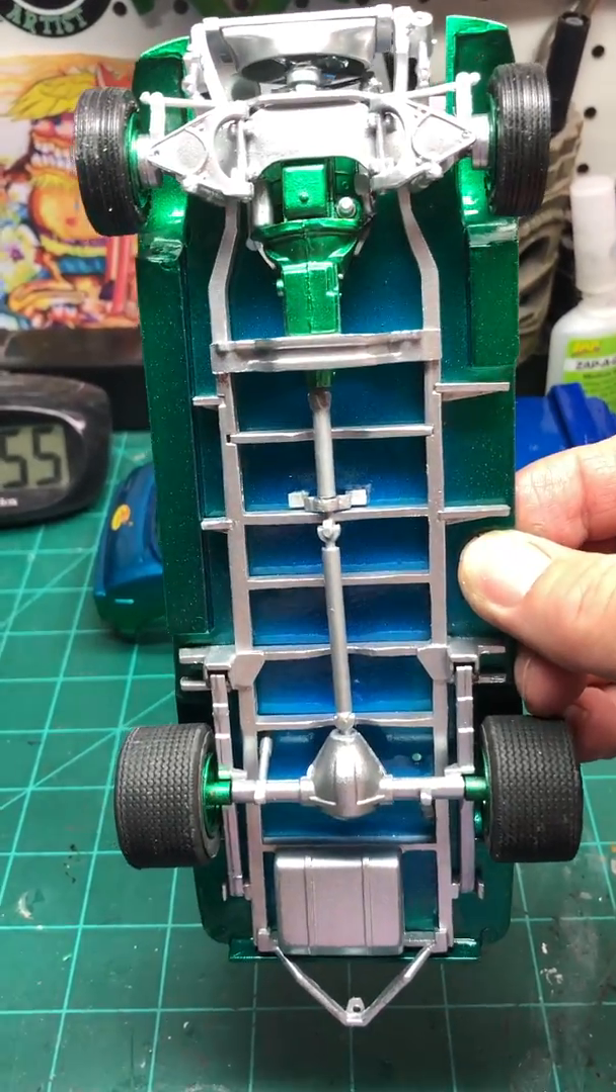This is the finished chassis, you know, with the driveline put in.